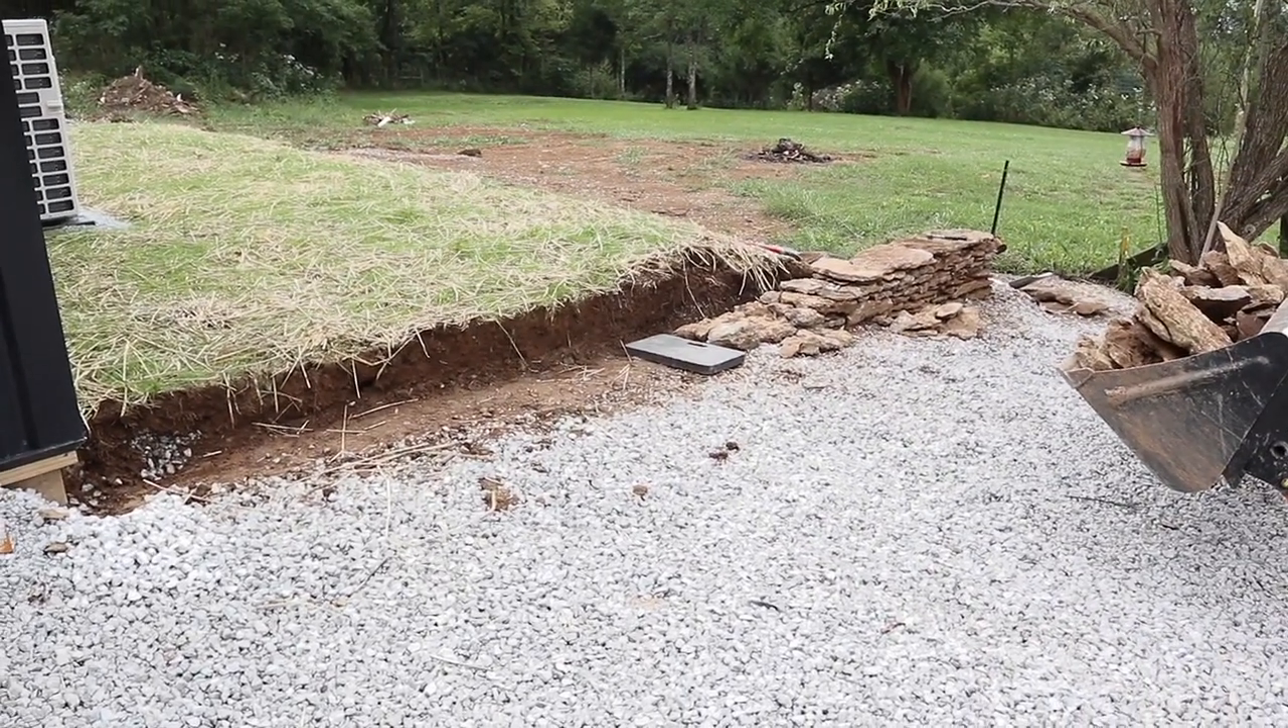I'm about two and a half hours in and I got the wall started on the downhill side making my way uphill.